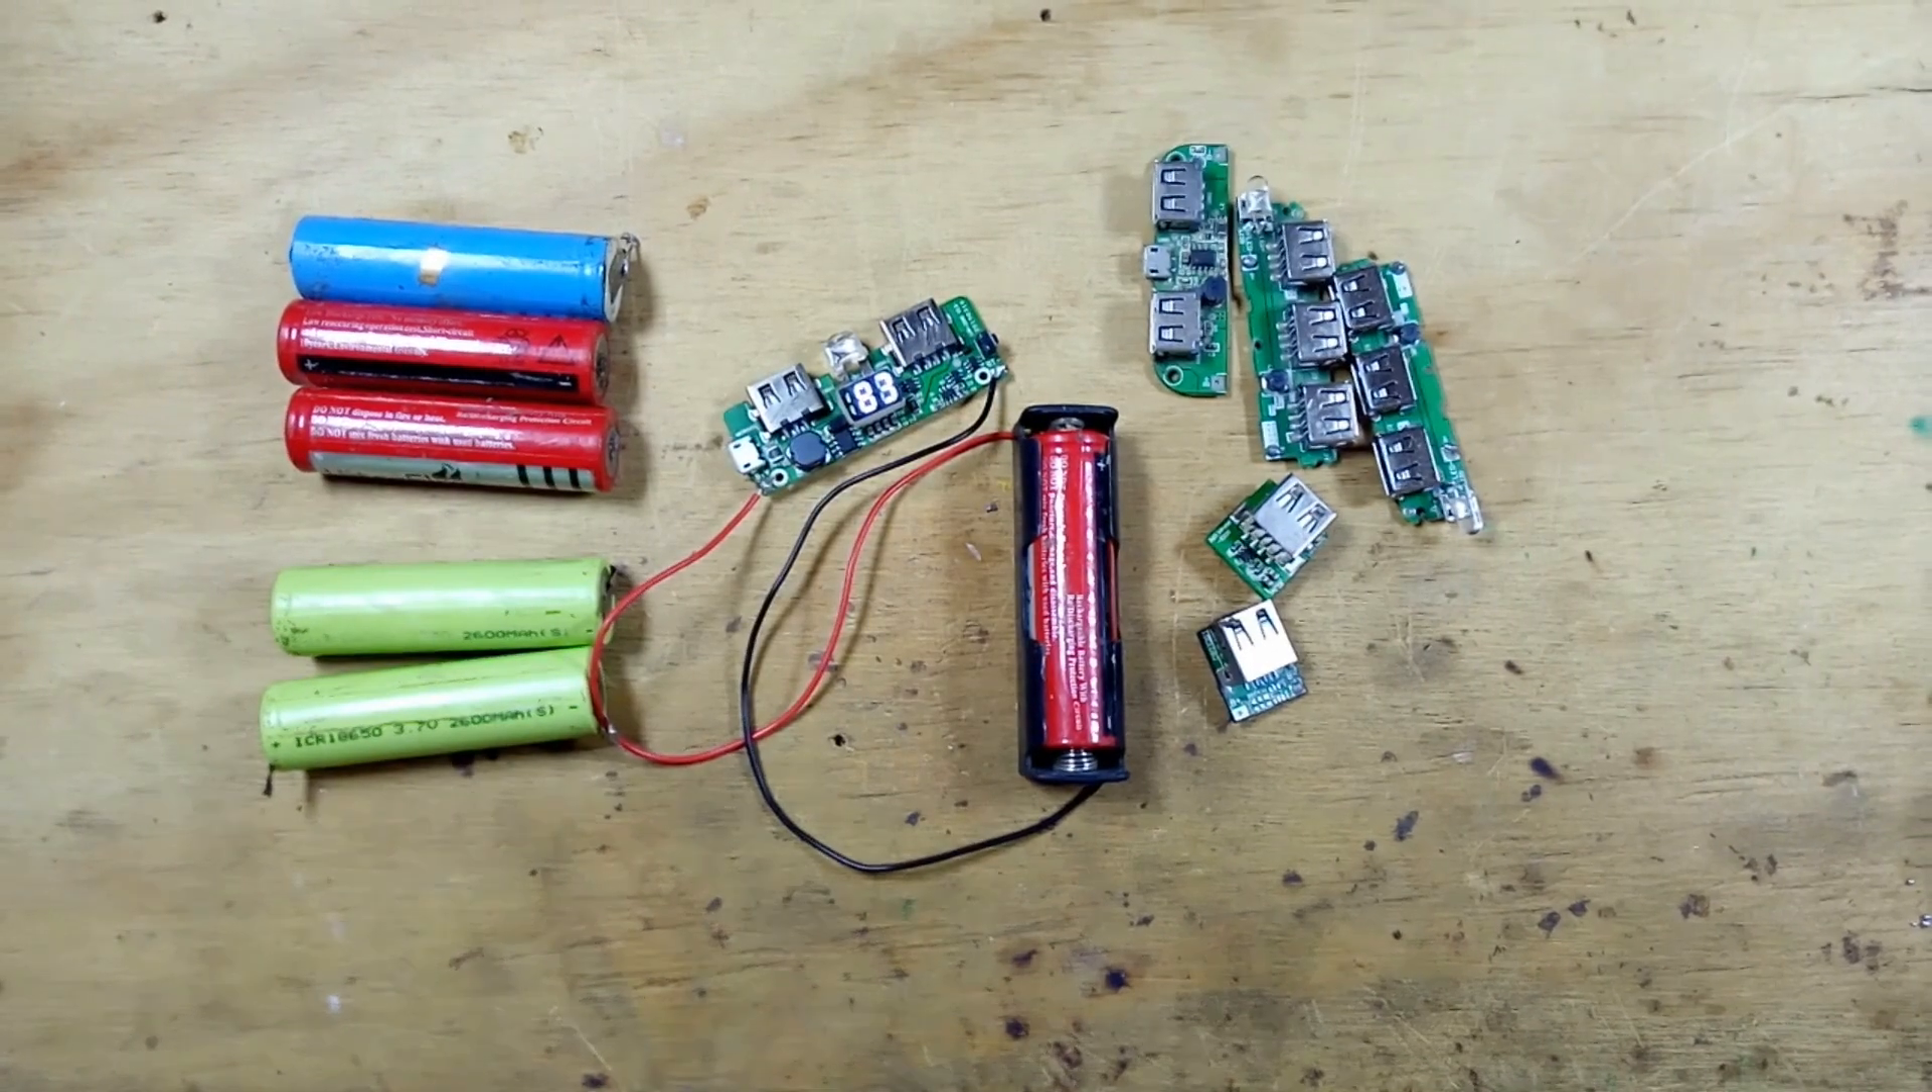देखिए यहां पर बैटरी लगा दिए।